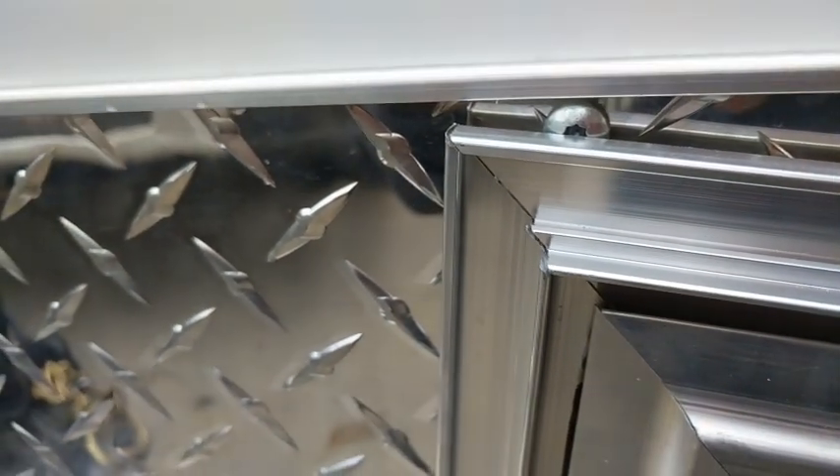The only problem I found is right here where I've got this screw holding the diamond plate up which is a little bit in the way.